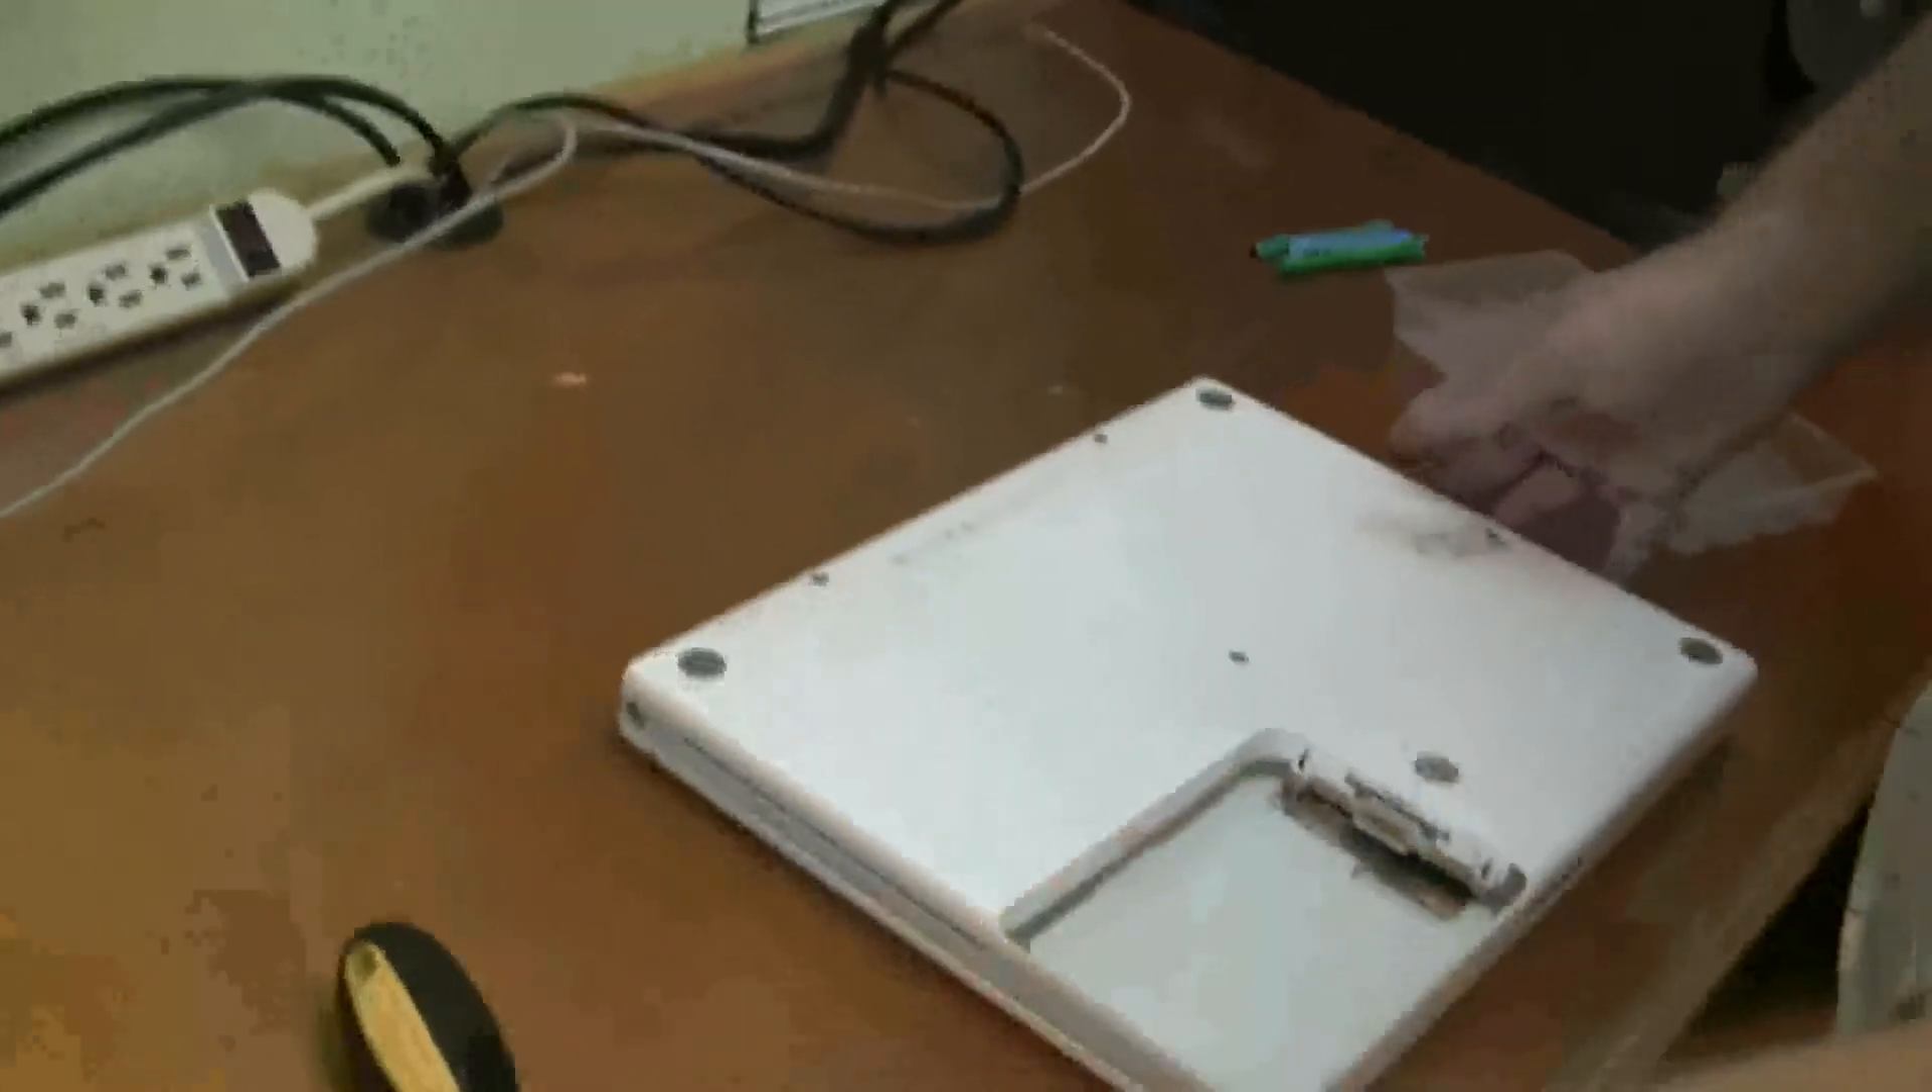And the last step would be the battery, which I don't really have for this one.